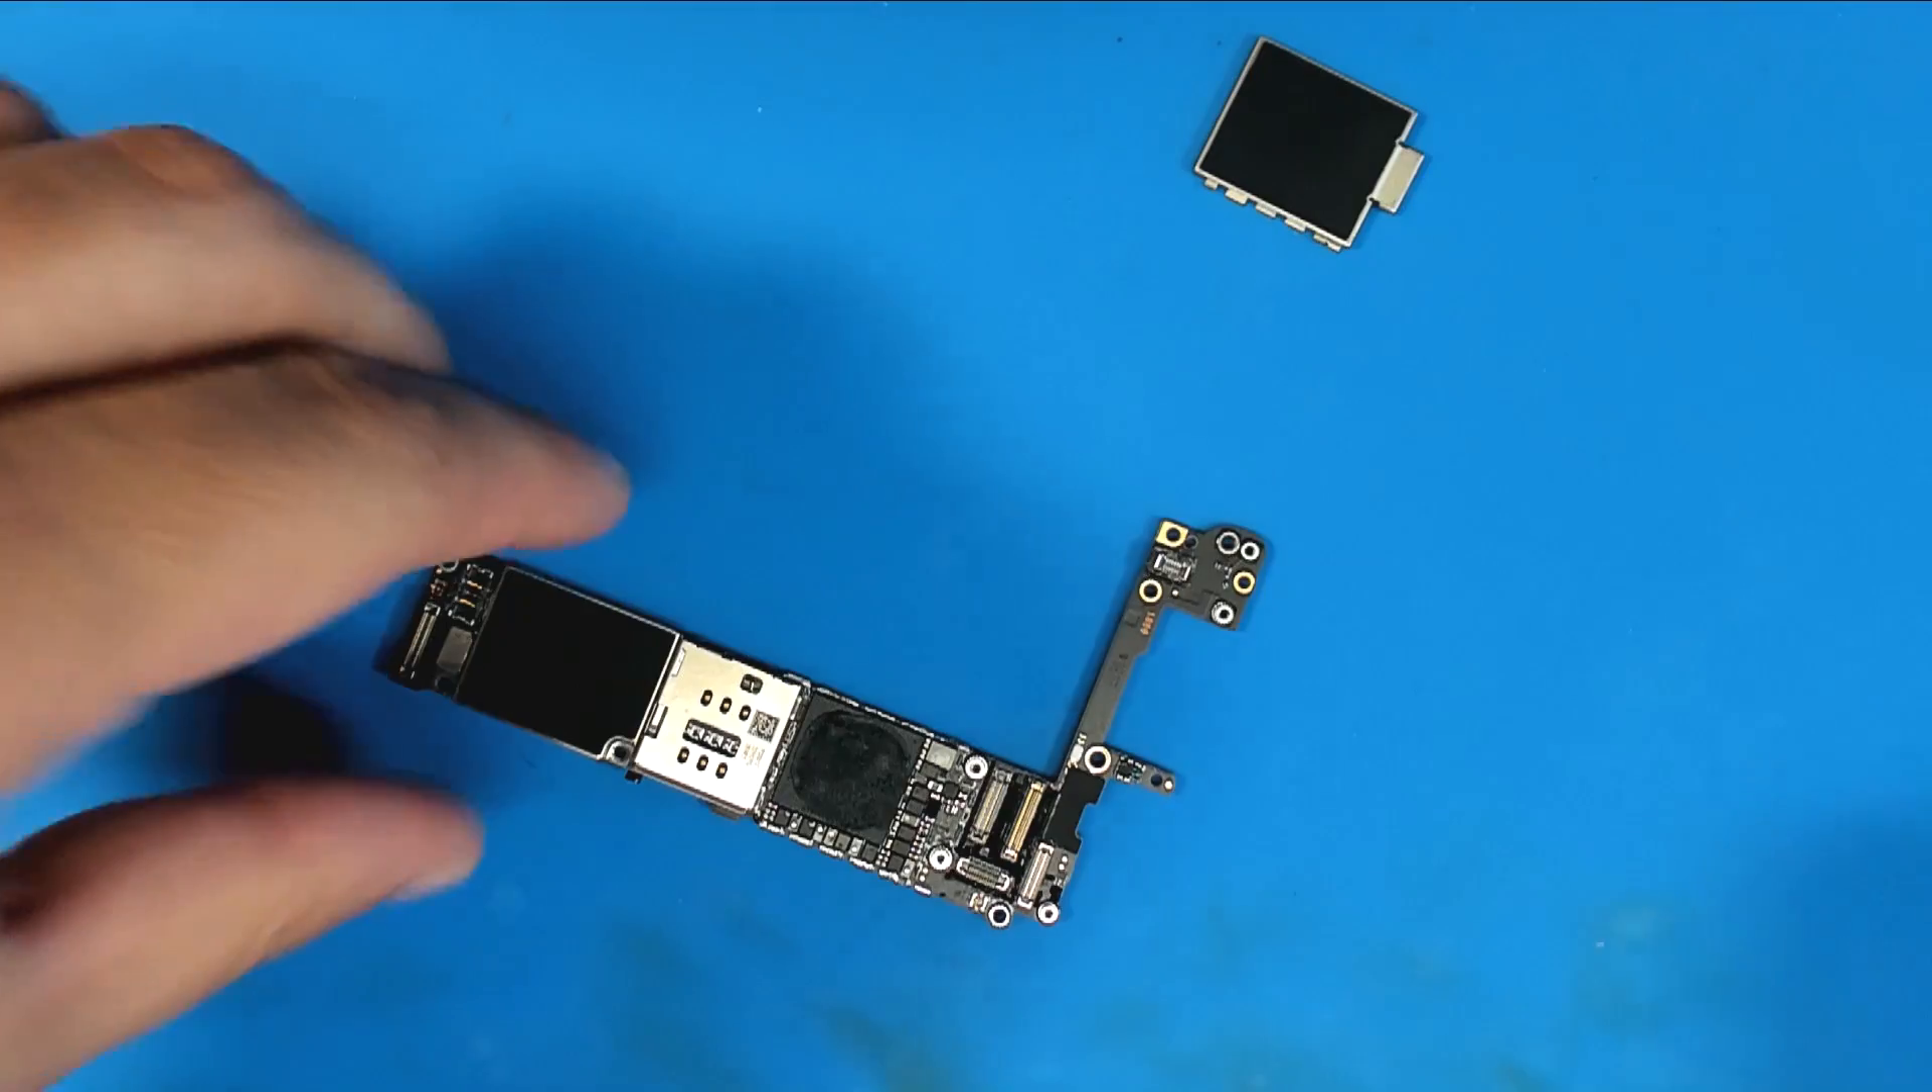All right, we've got the shield off.